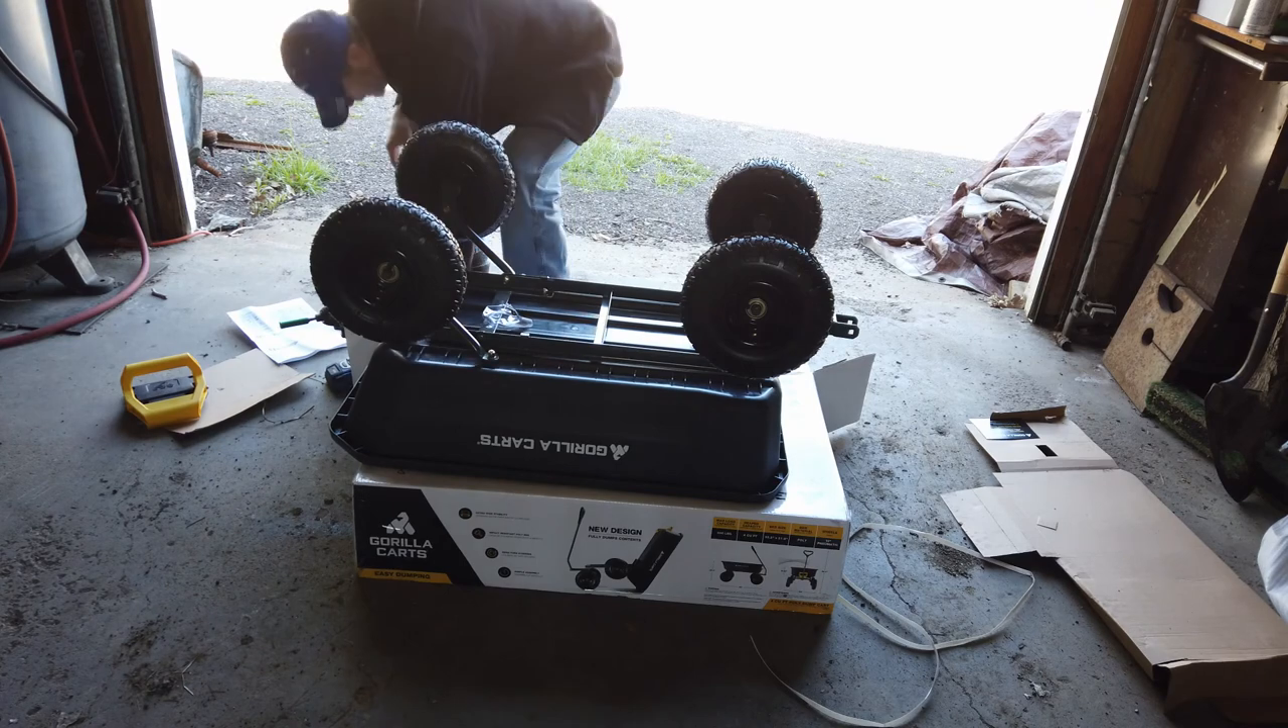Now we have the wheels on.